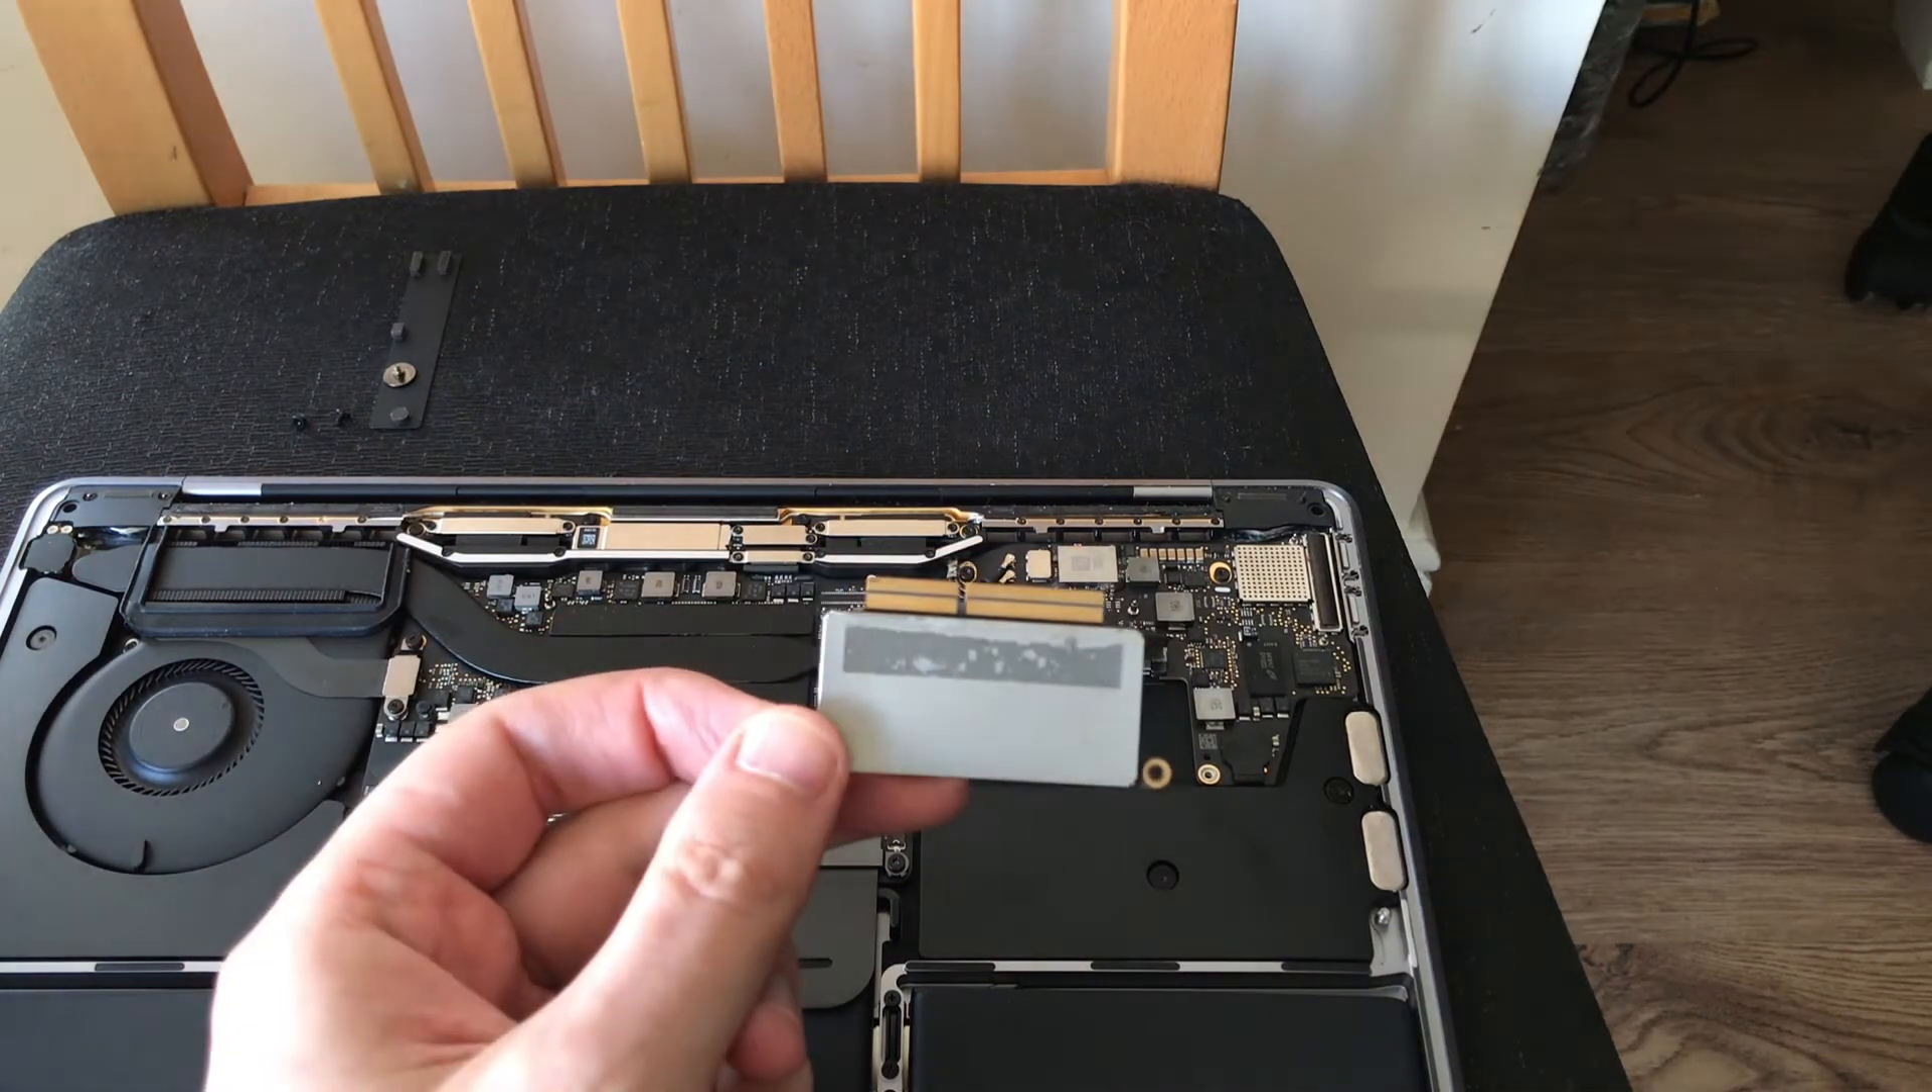Yeah, so this is the drive that we have removed.